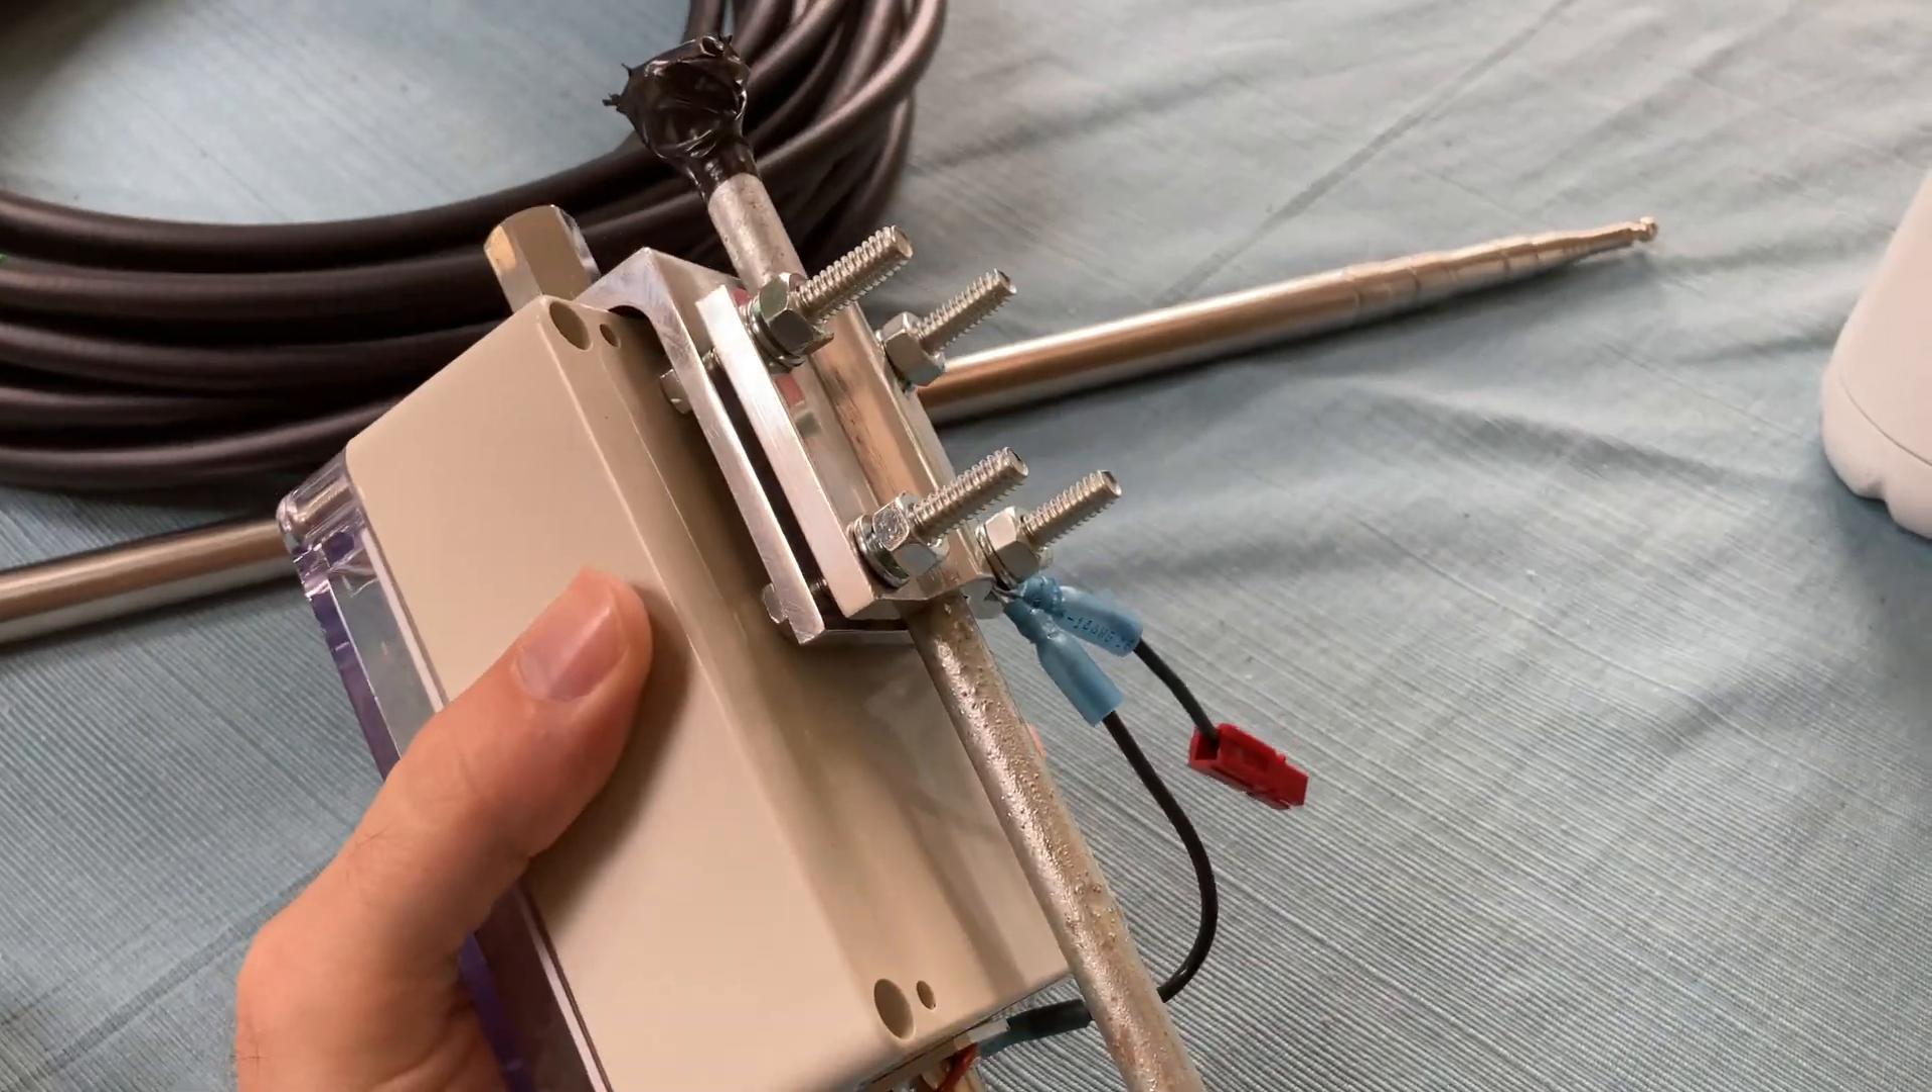You can see I've got my ground spike running through the CB antenna mount.